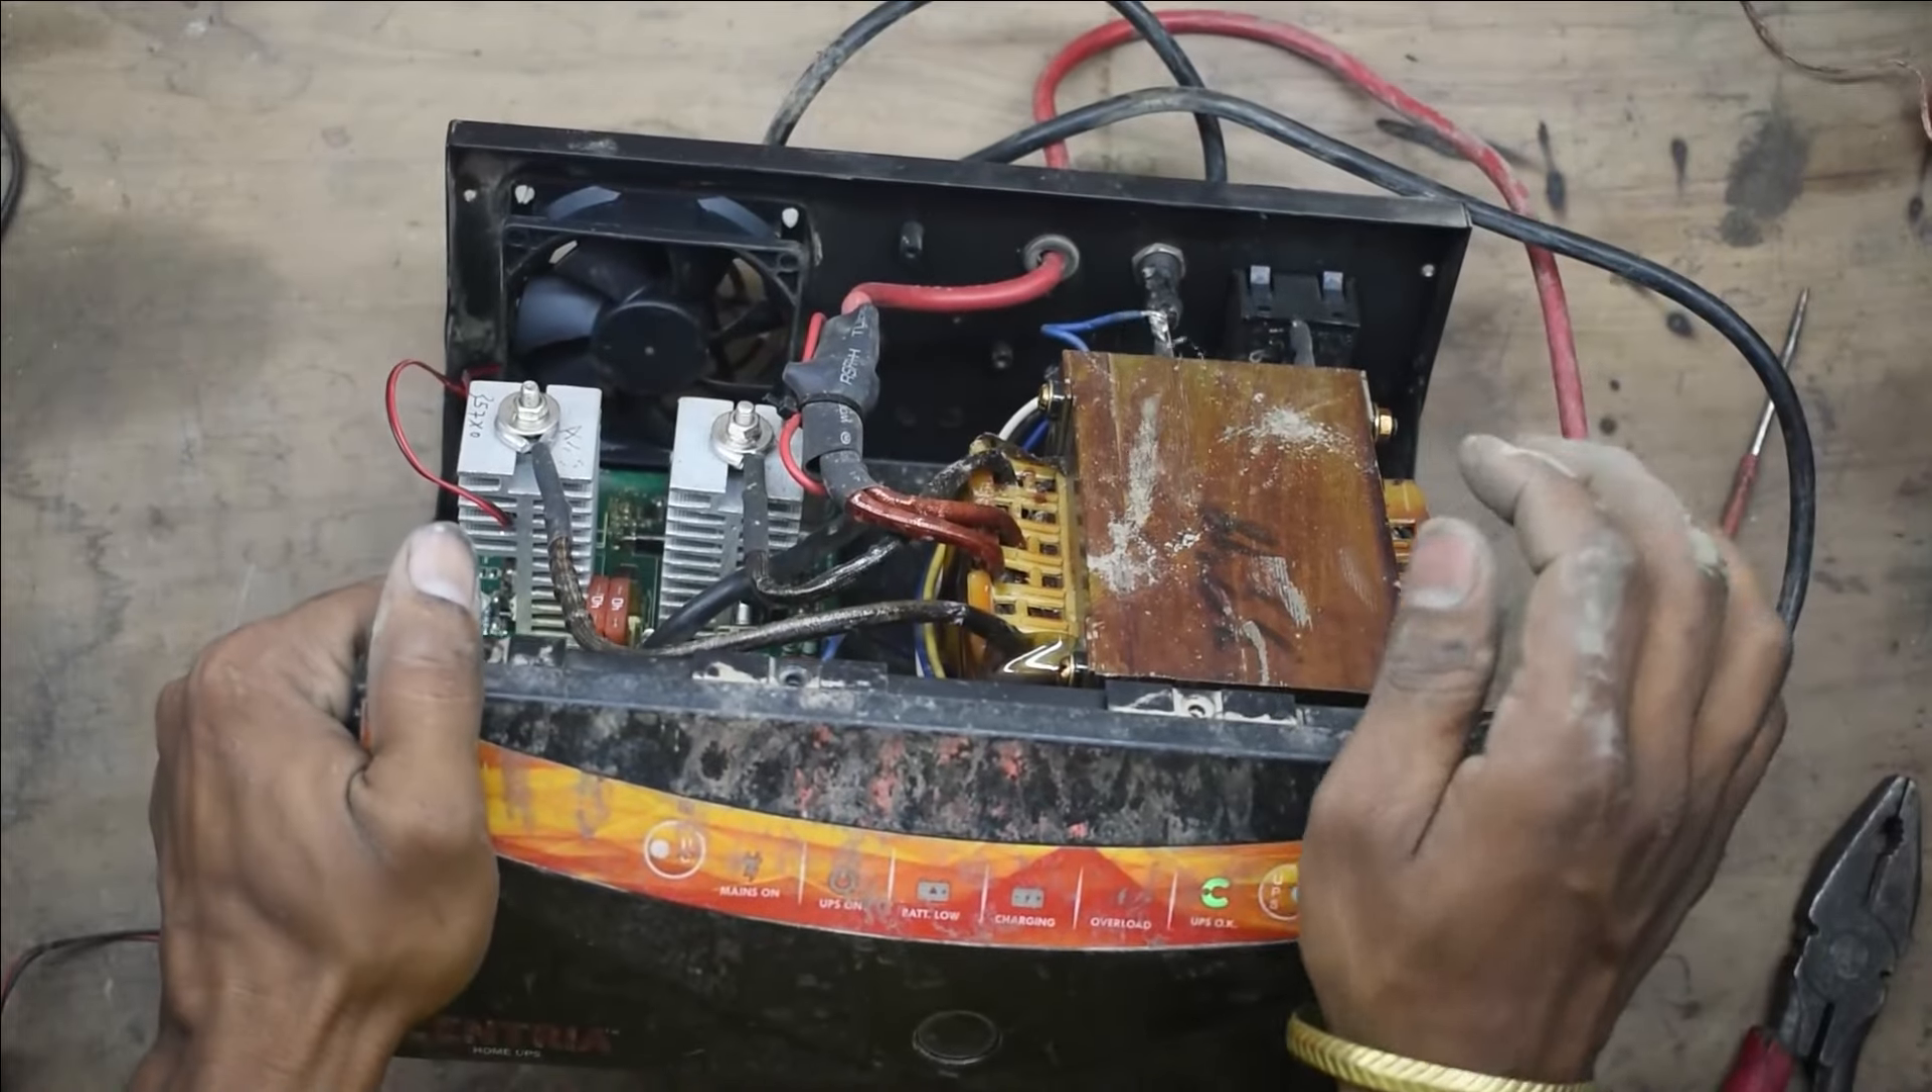चलिए इनवर्टर में हमारी फैन वगरा भी लग चुके हैं।